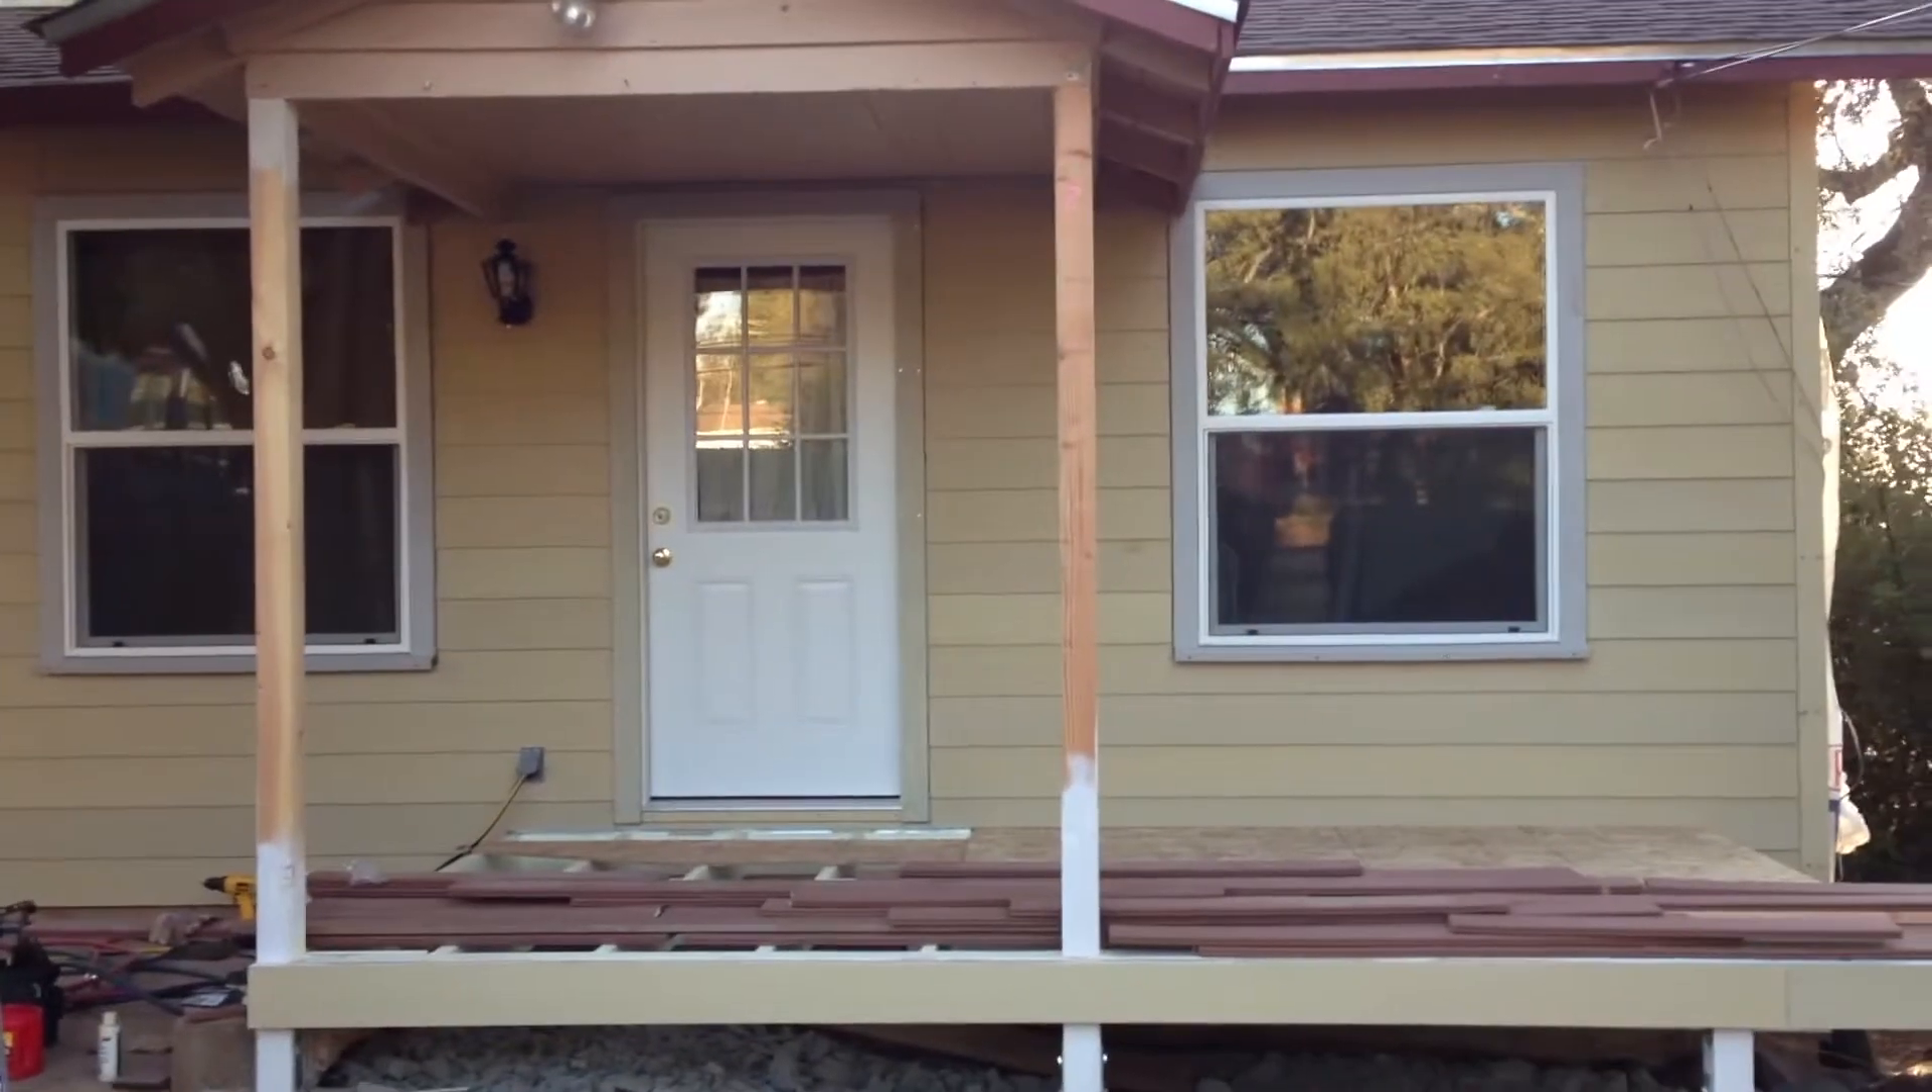So anyways I got the siding all on and the windows and doors all trimmed out porch light on.